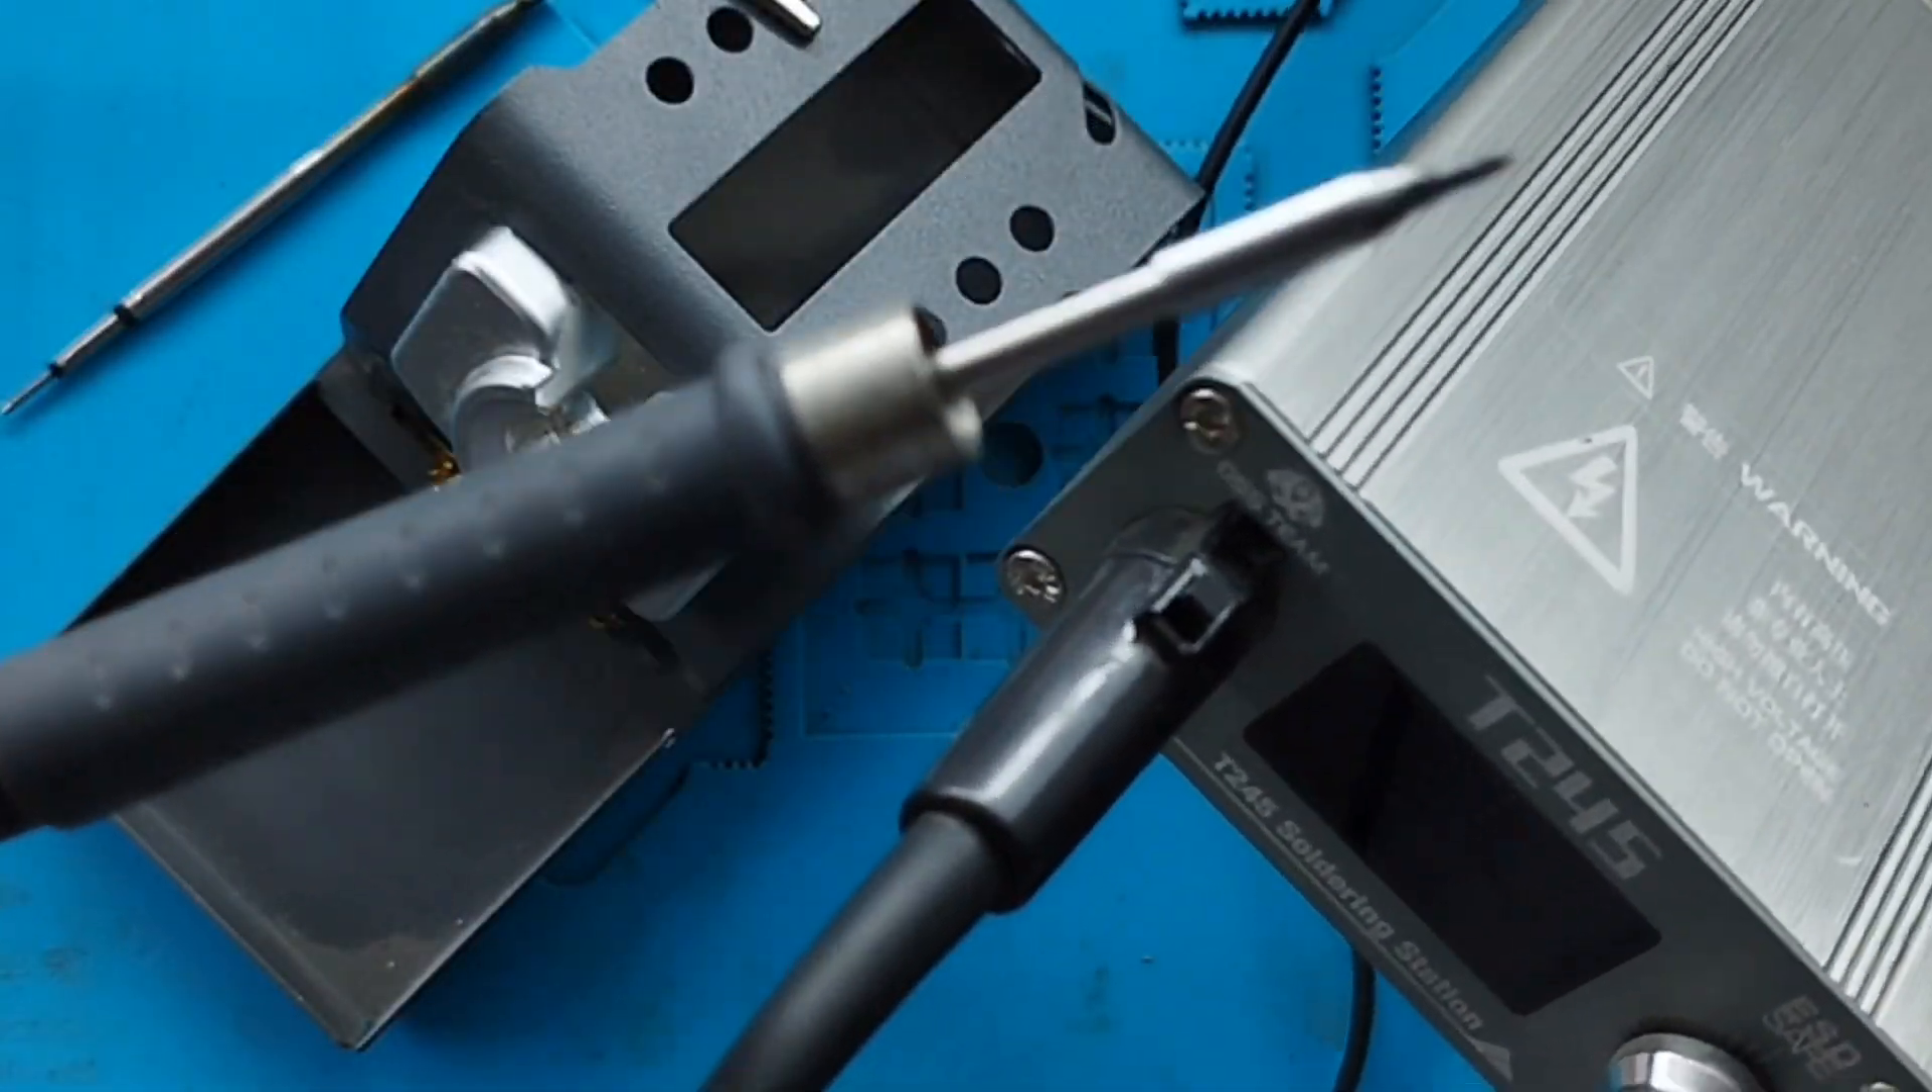देखिए हमने bit install कर दिये।